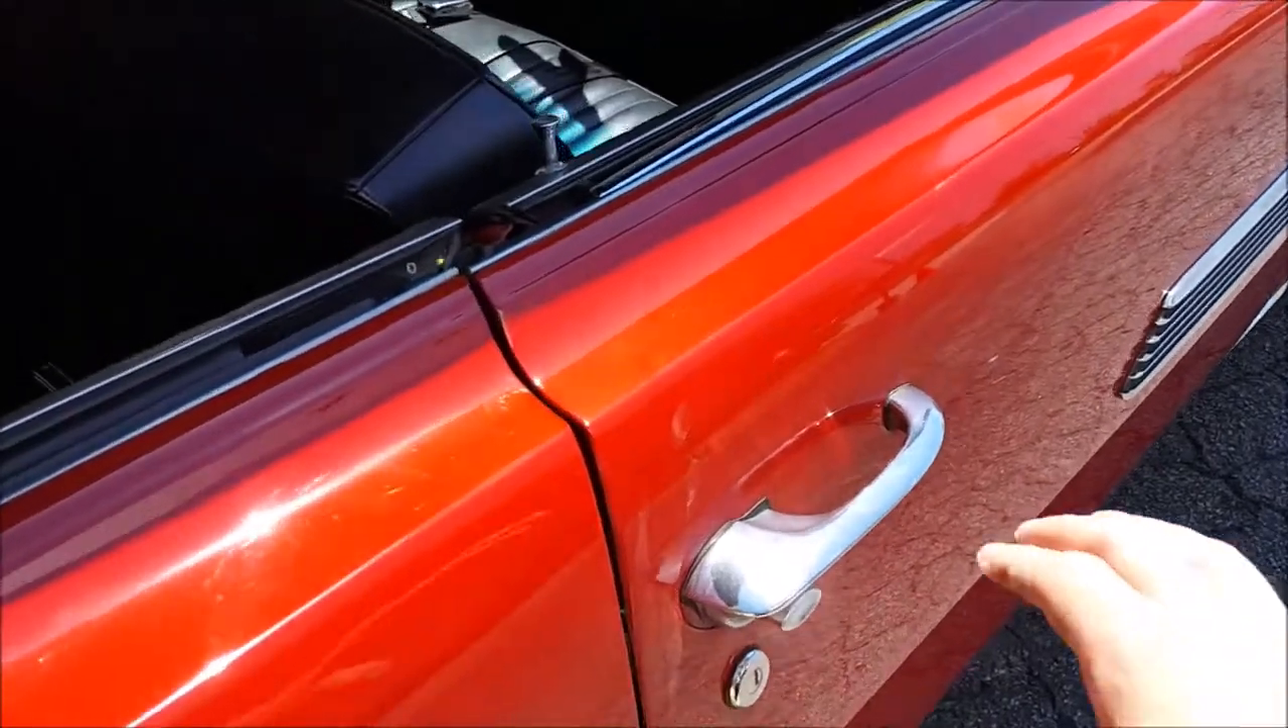You can see how nice the door lines up. Doesn't stick out.